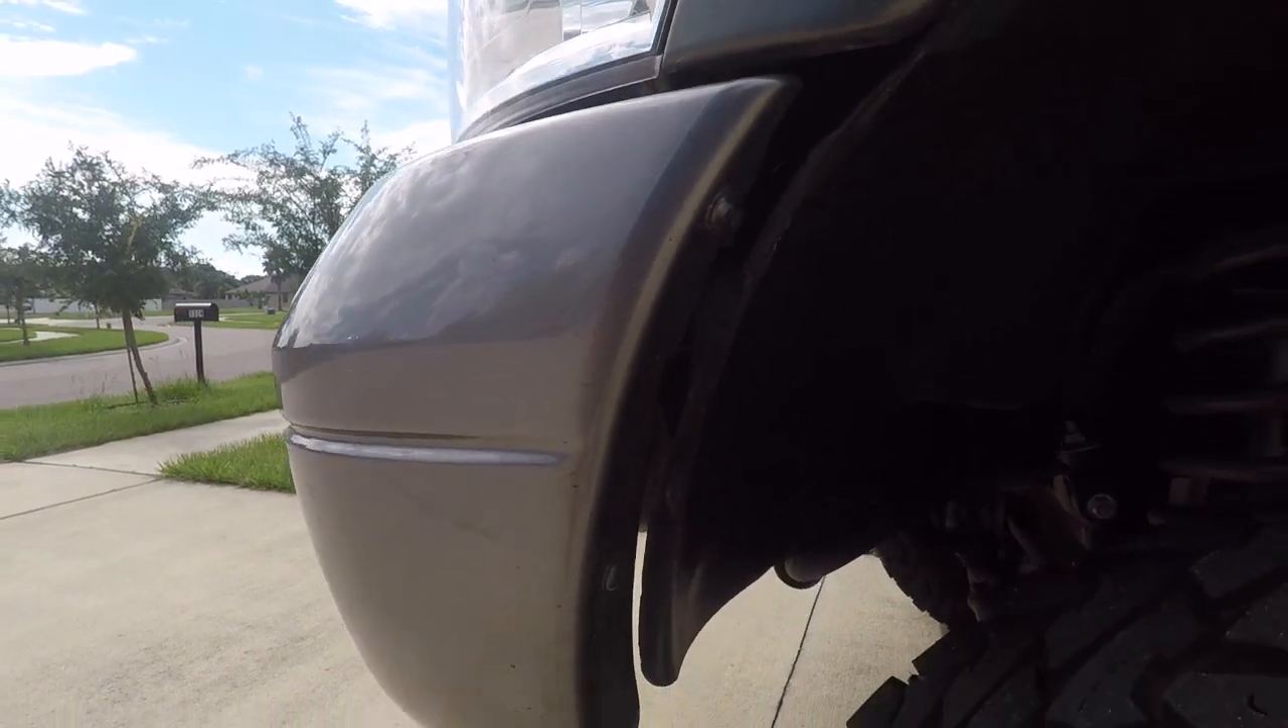I hate that I have to have a bumper spacer, which pushes my water shield out or dust shield or inner fender liner, whatever you want to call it. It pushes this out and leaves this gap, which I despise.